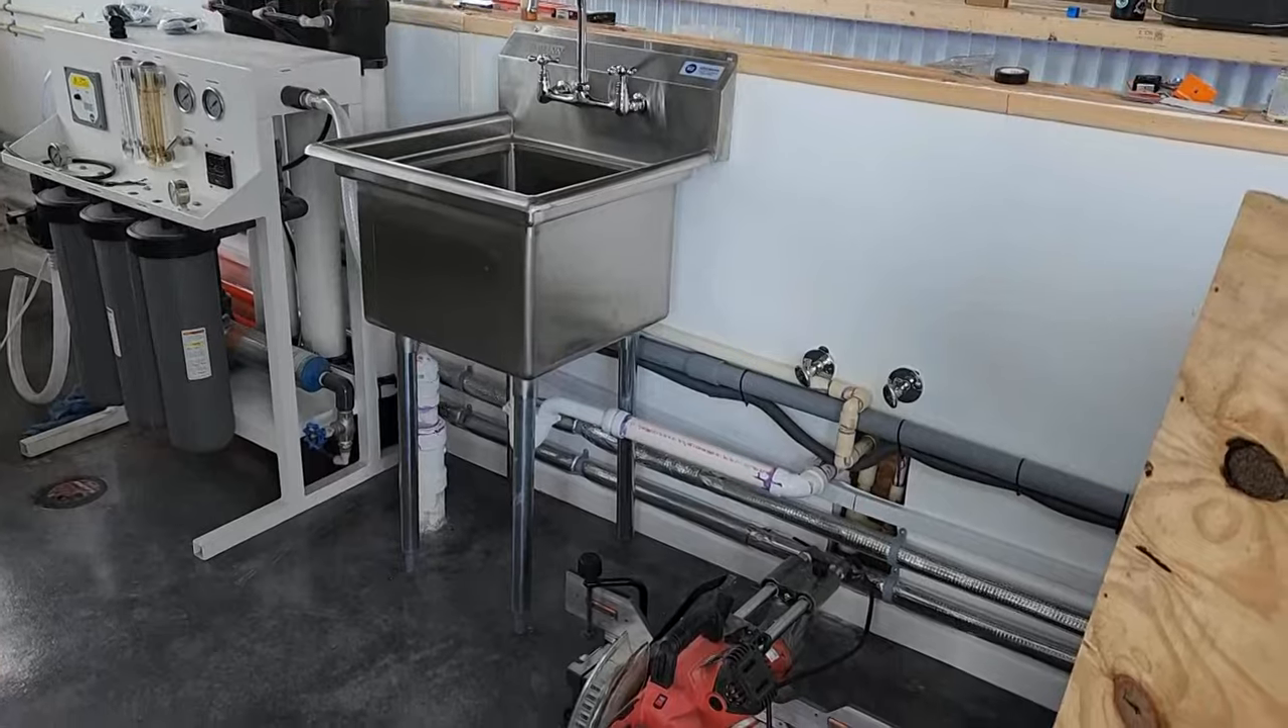So in here we're a little bit um a little bit disorganized at the moment but we um we've been working hard on infrastructure so all of our infrastructure in here is pretty much done the sink is put in.